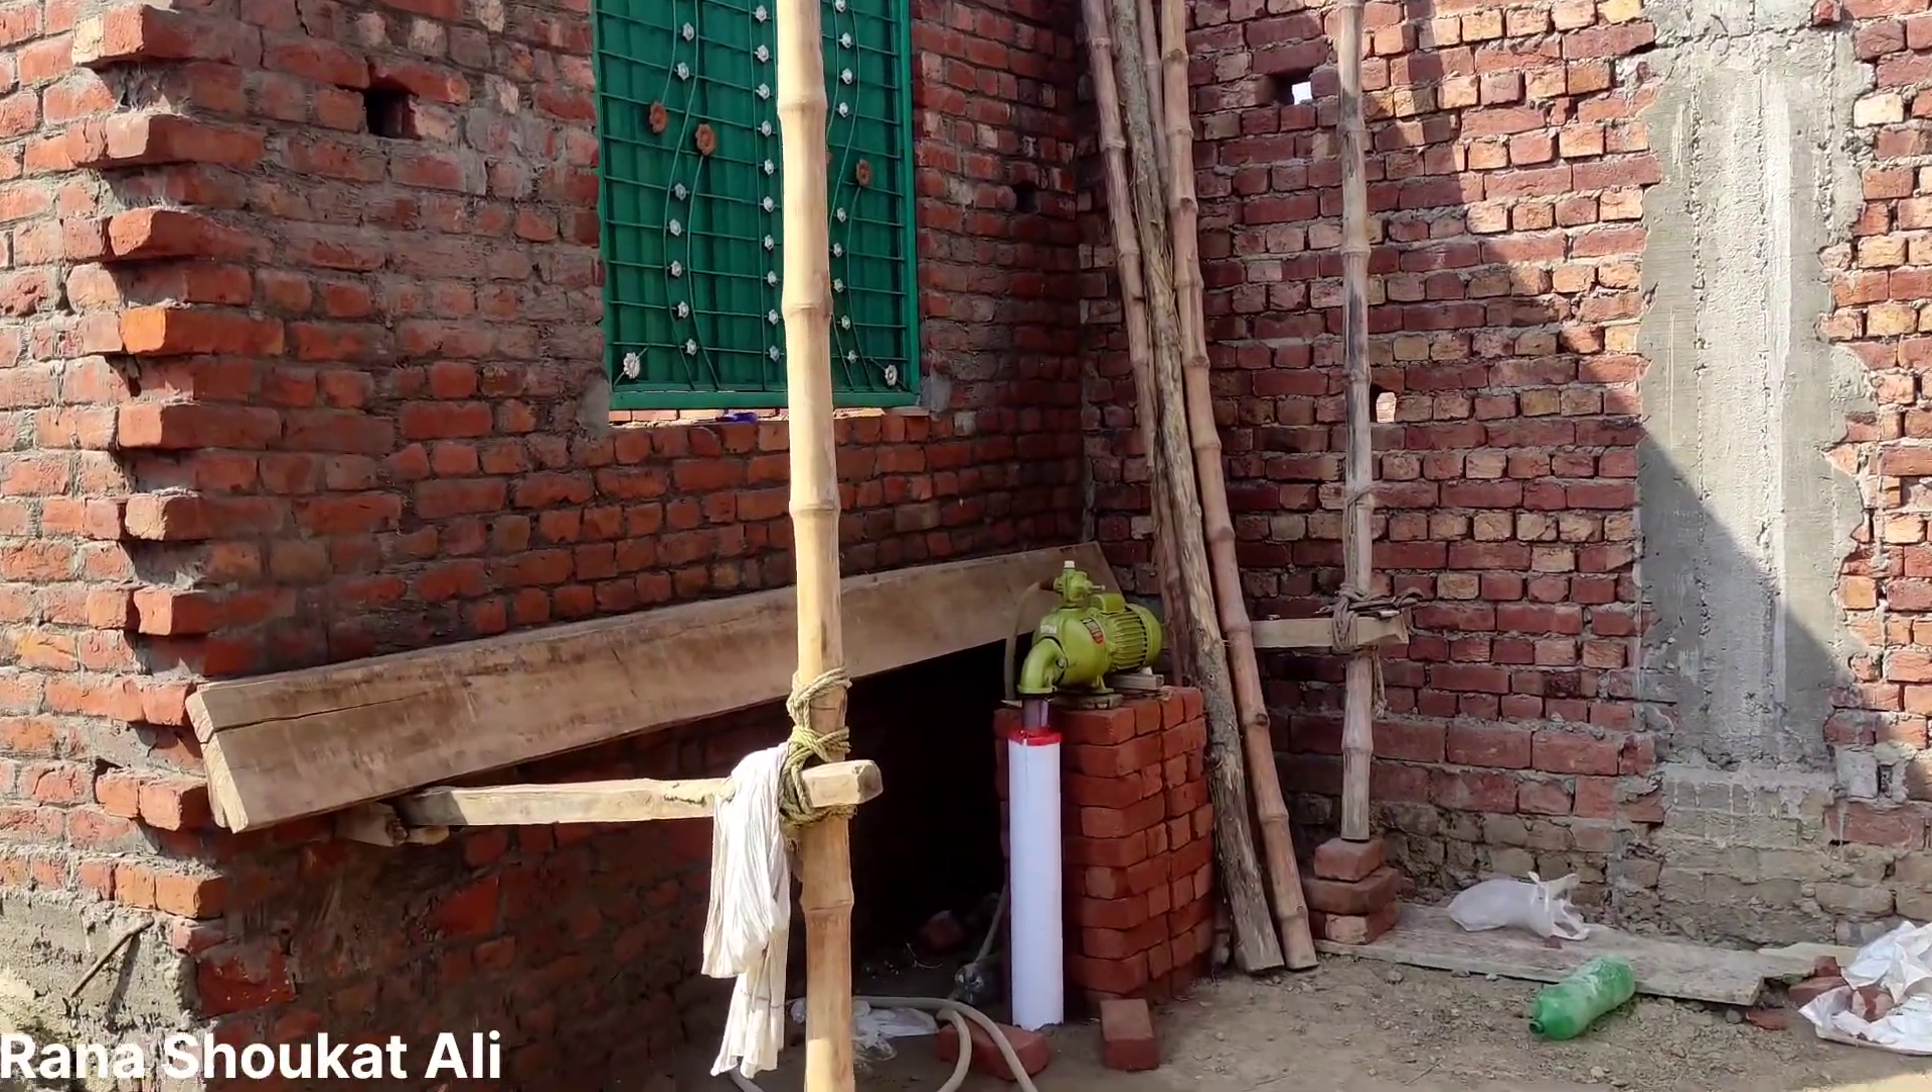یہ والی جو کھڑکی ہے یہ لگ گئی تھی۔